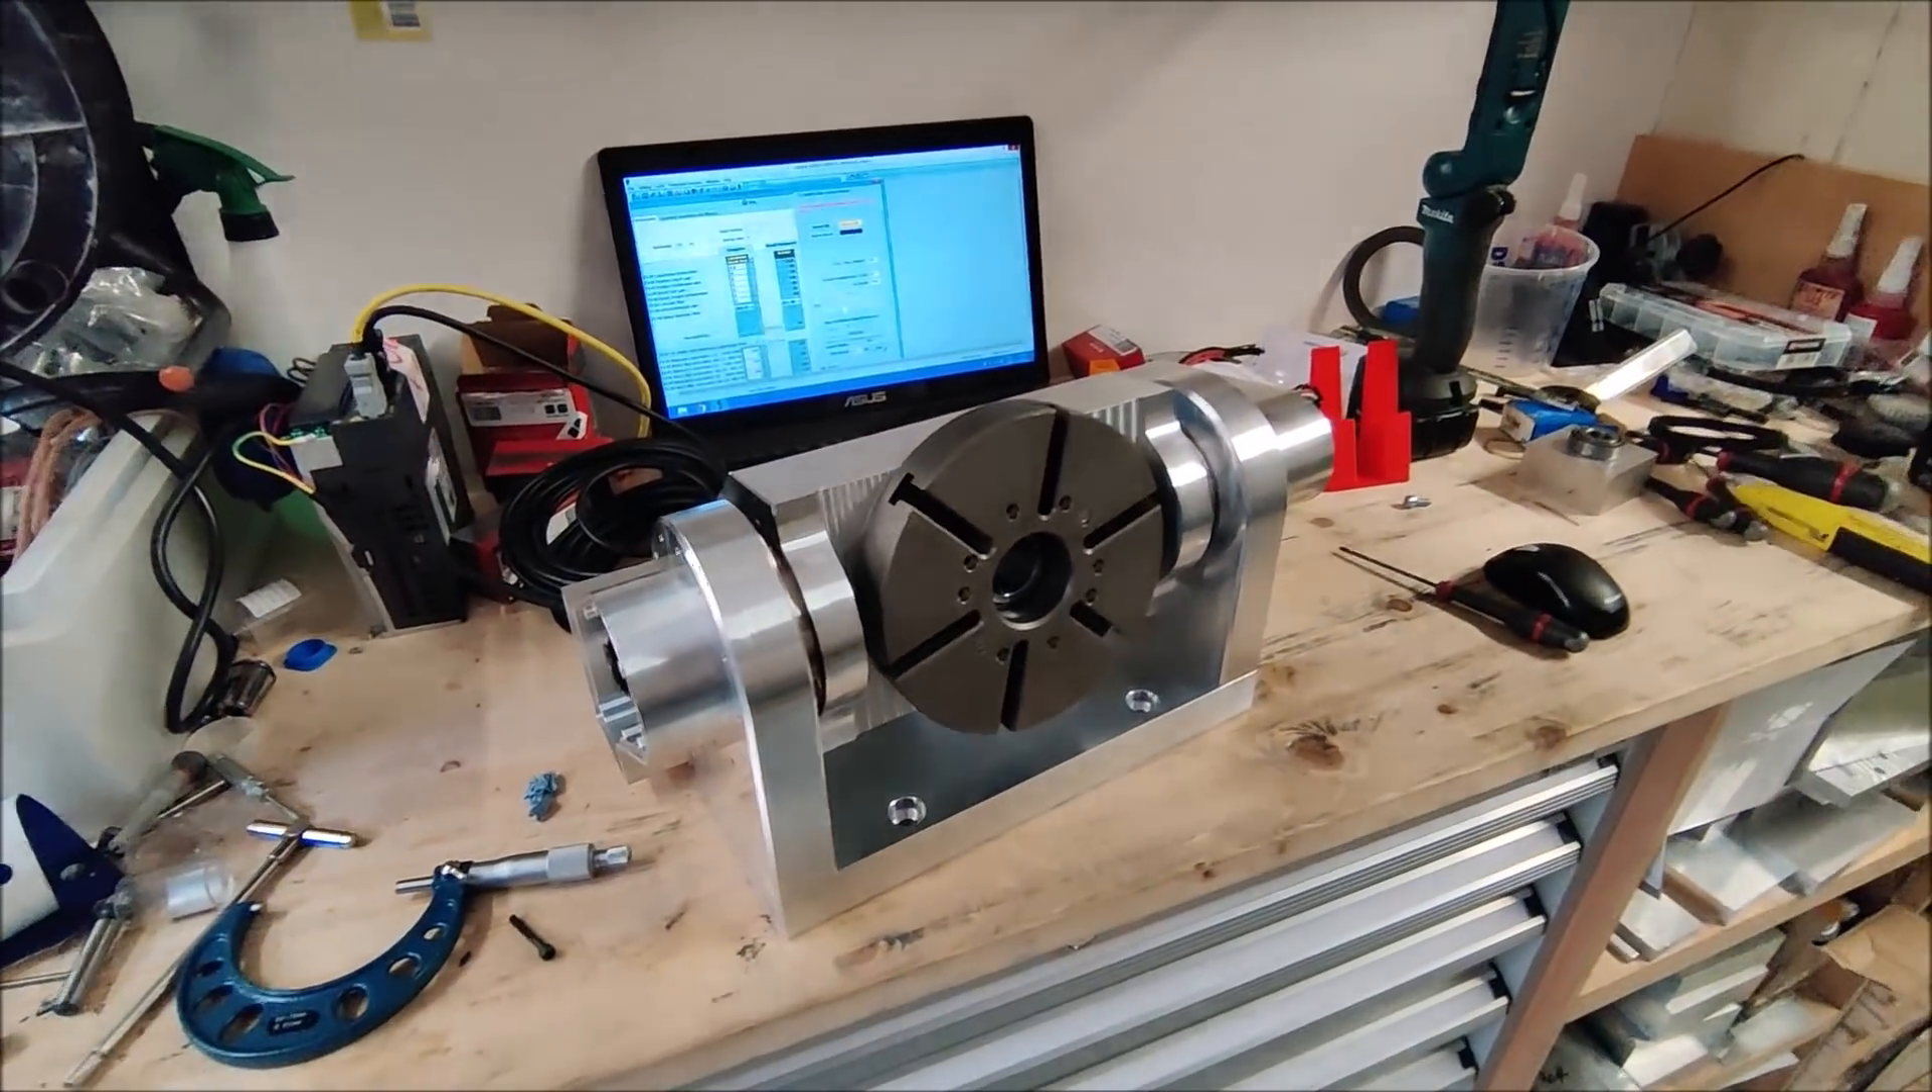So this is how it looks like when the table is mounted on the trunnion.